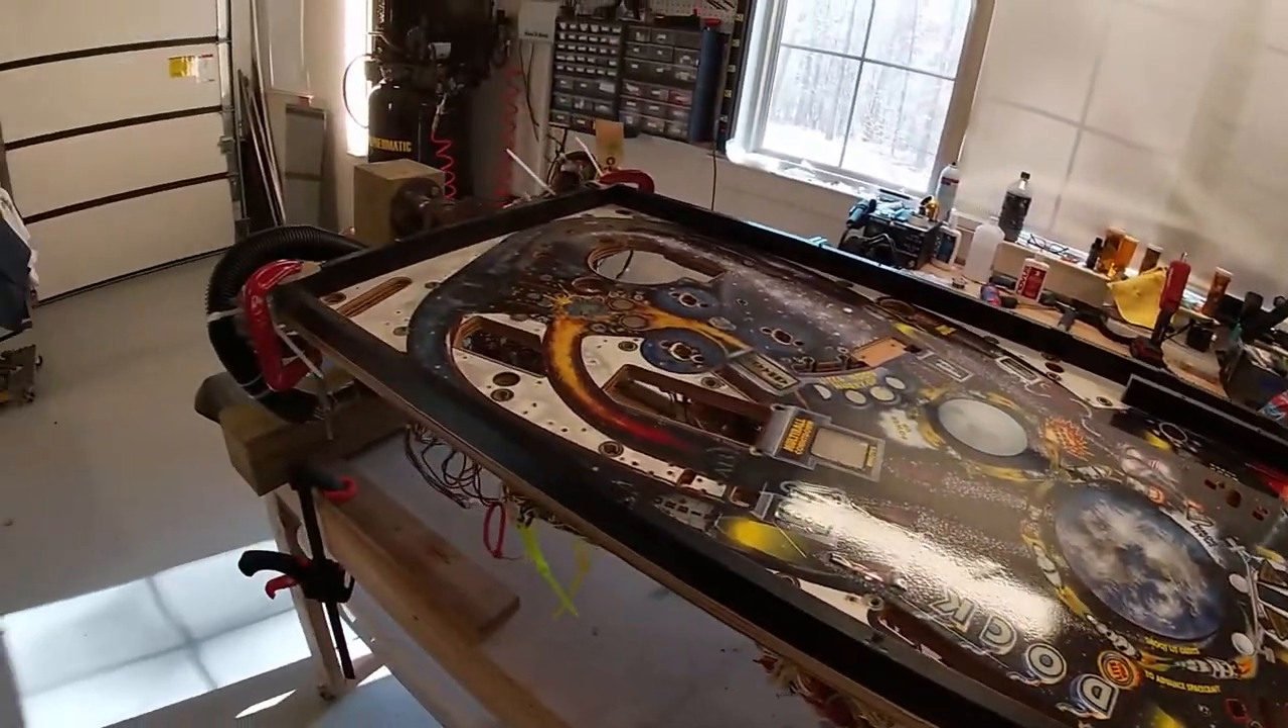All right, everything is off the play field except the side rails.